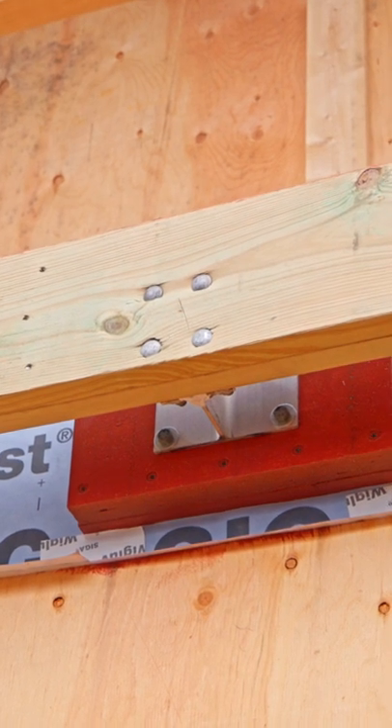So we have our blocking here and then our main deck bracket installed on top of our blocking and now you can see our doubled up girder is bolted to that using some carriage bolts.